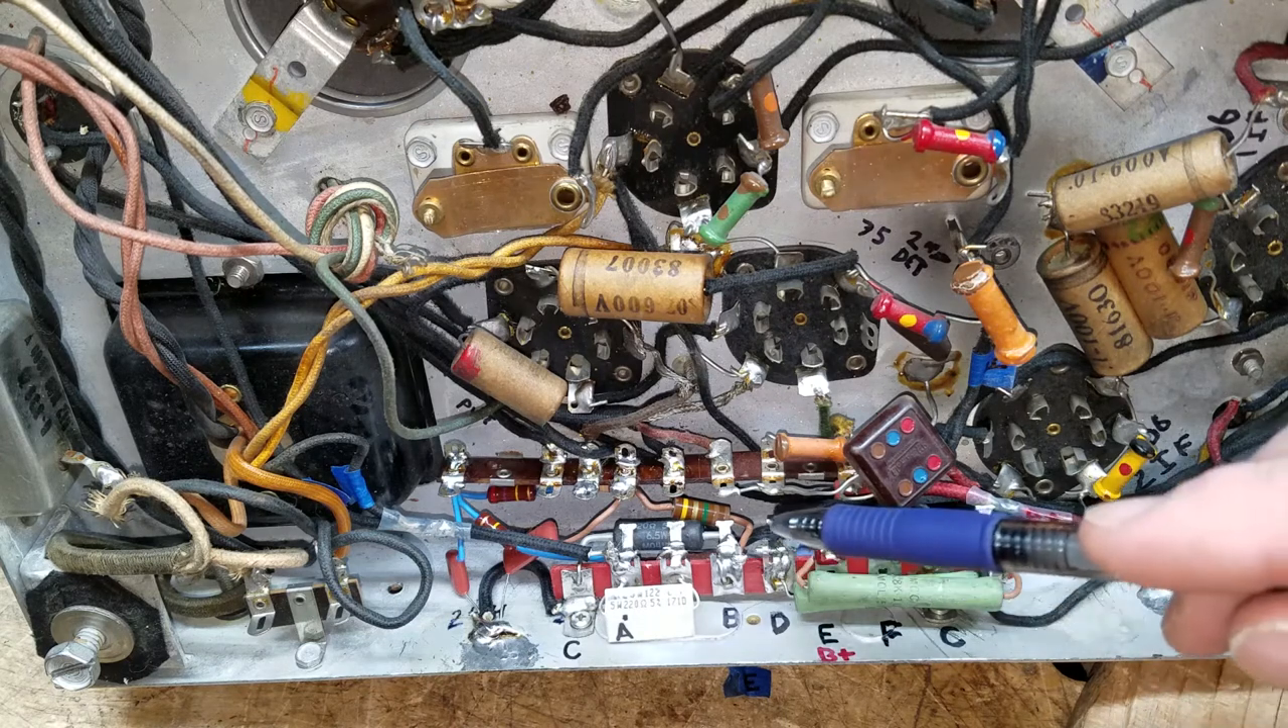Now you have installed that terminal strip it looks very complicated but it's really simple.